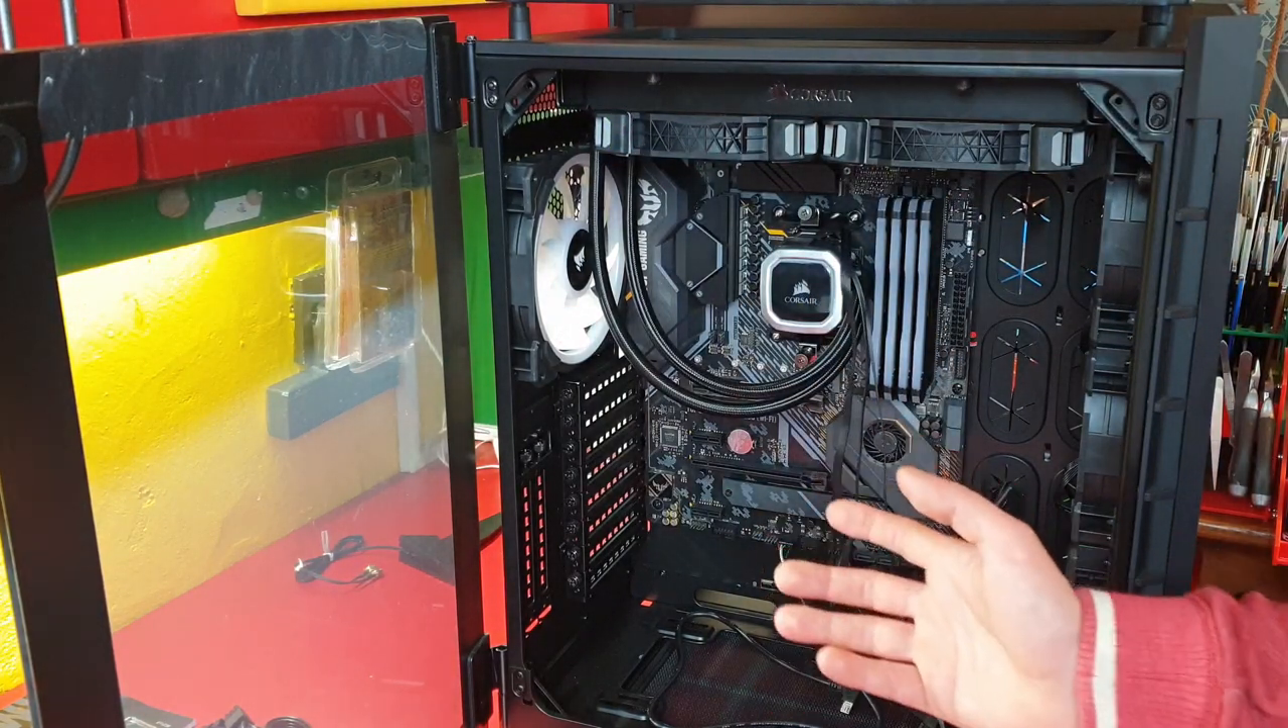So, I've got the circuit board in place. I've got the cooler up above, I've put the cooler onto the board.